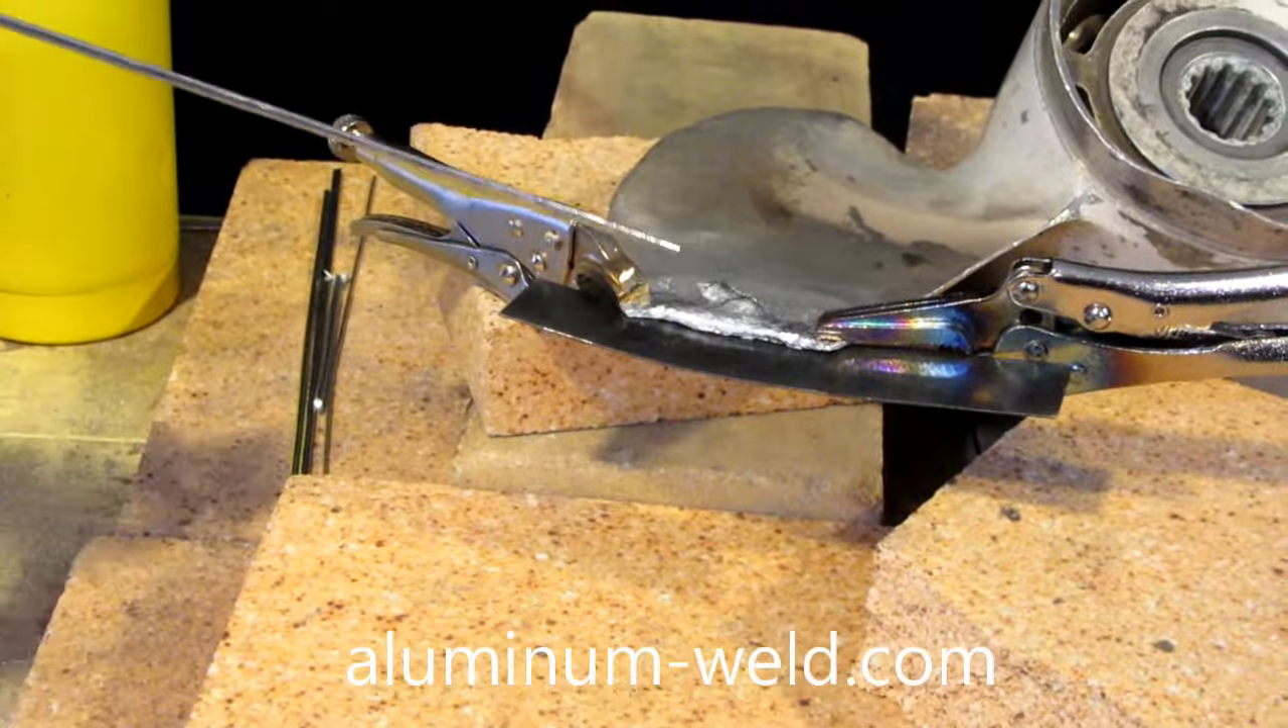Okay, we got the backside tin, and I got this piece of steel strapped to it.